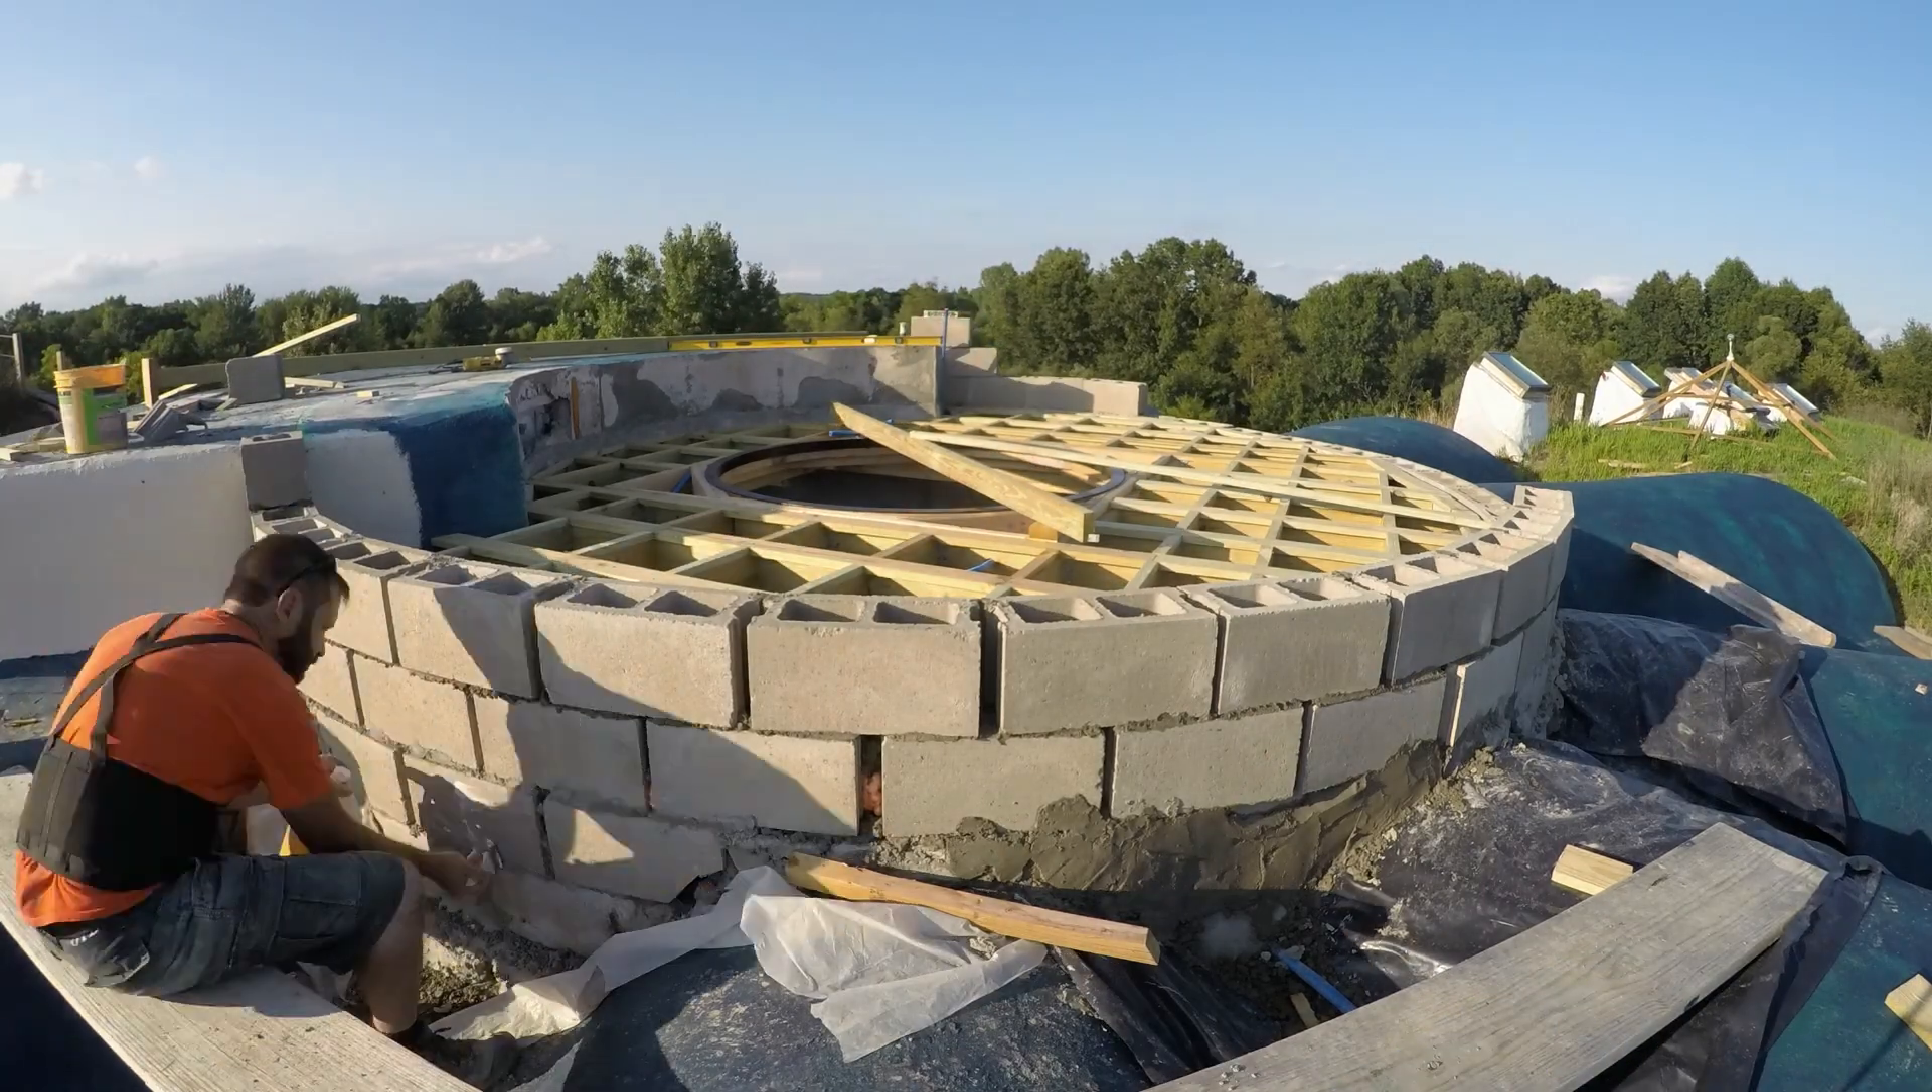Of course the inside circumference of the bricks are smaller, so the bricks fit tightly there, but leave gaps on the outside.